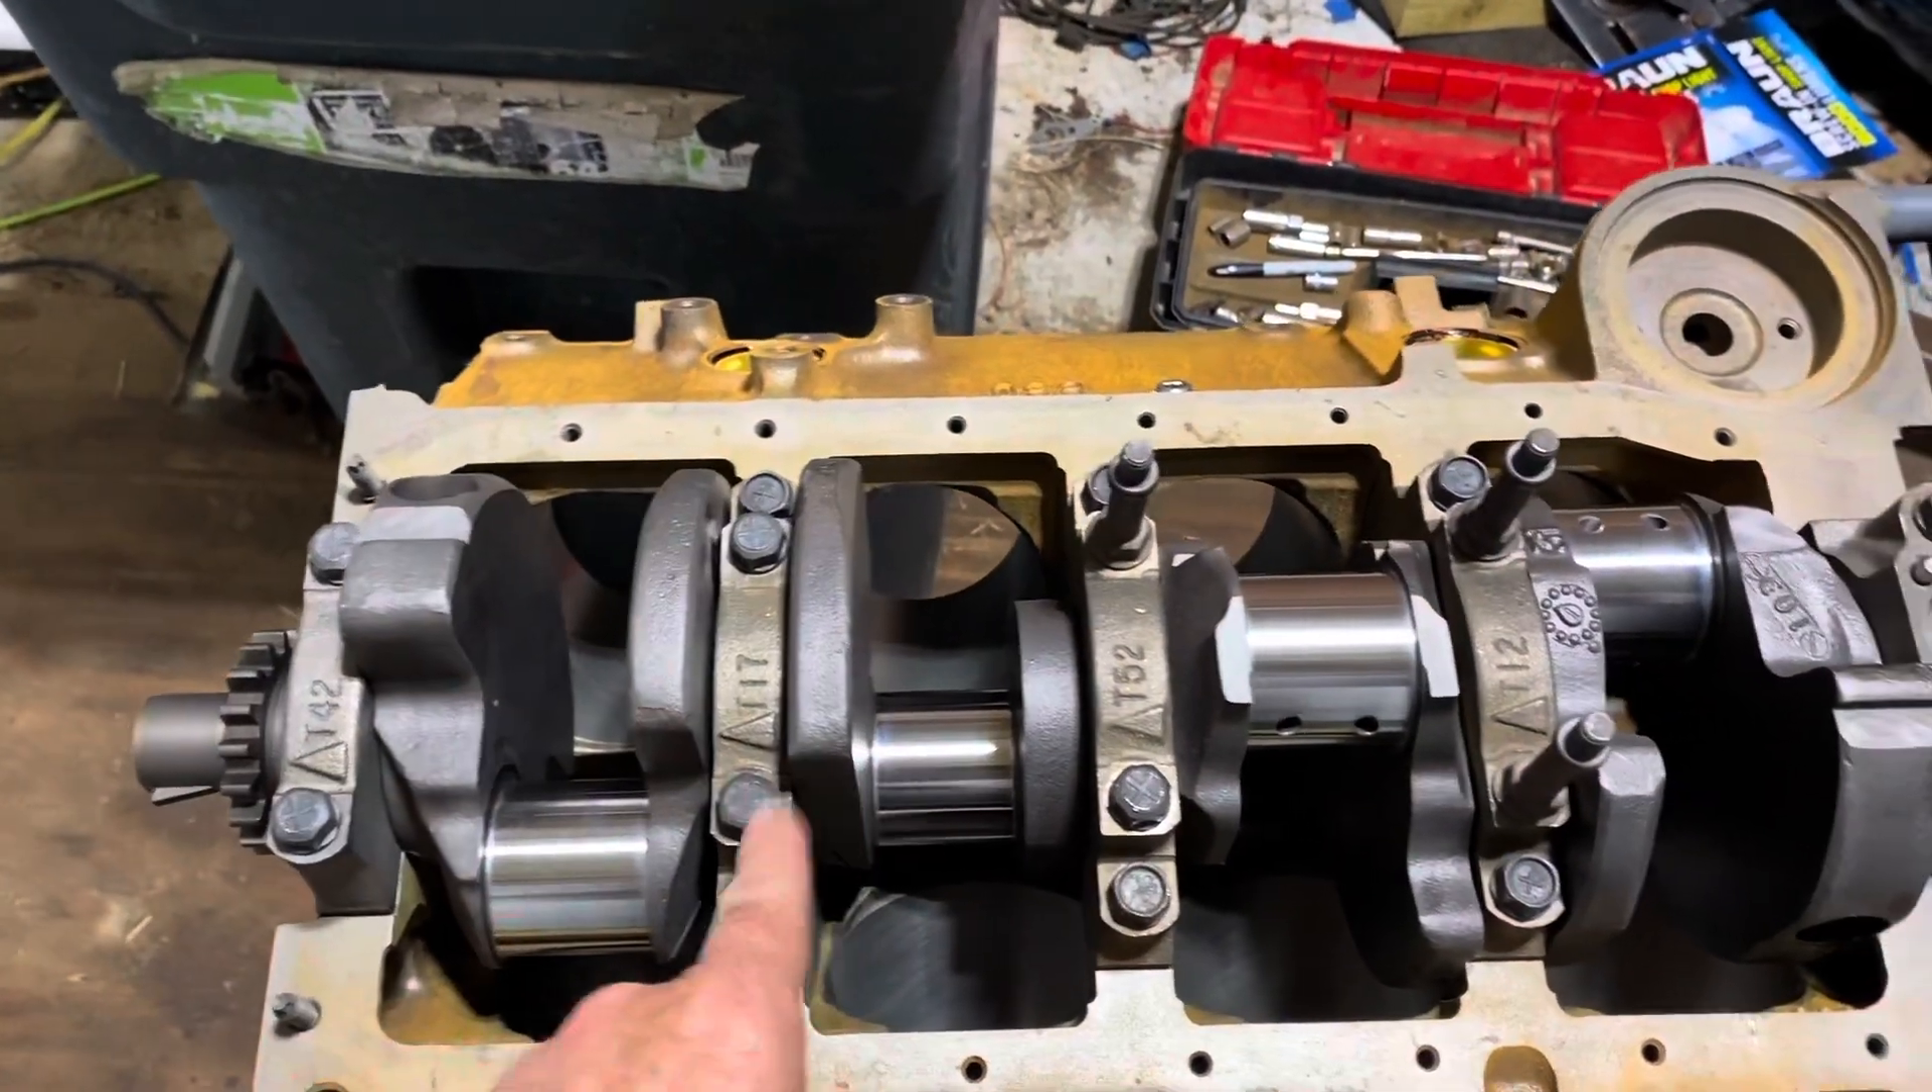Okay the crank is now installed and all the uh main caps are tightened so that this since it's a four bolt main i had to look up the torque for this uh for these caps.